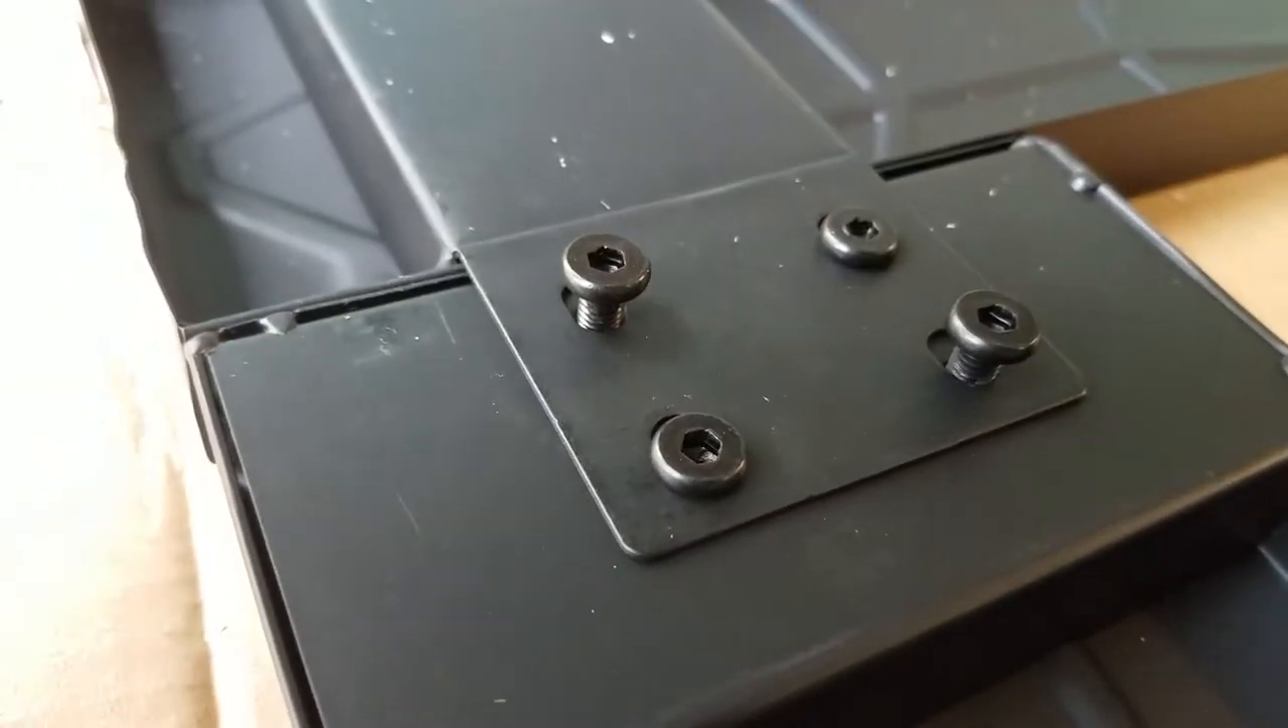With our final four bolts in place we tighten them down.